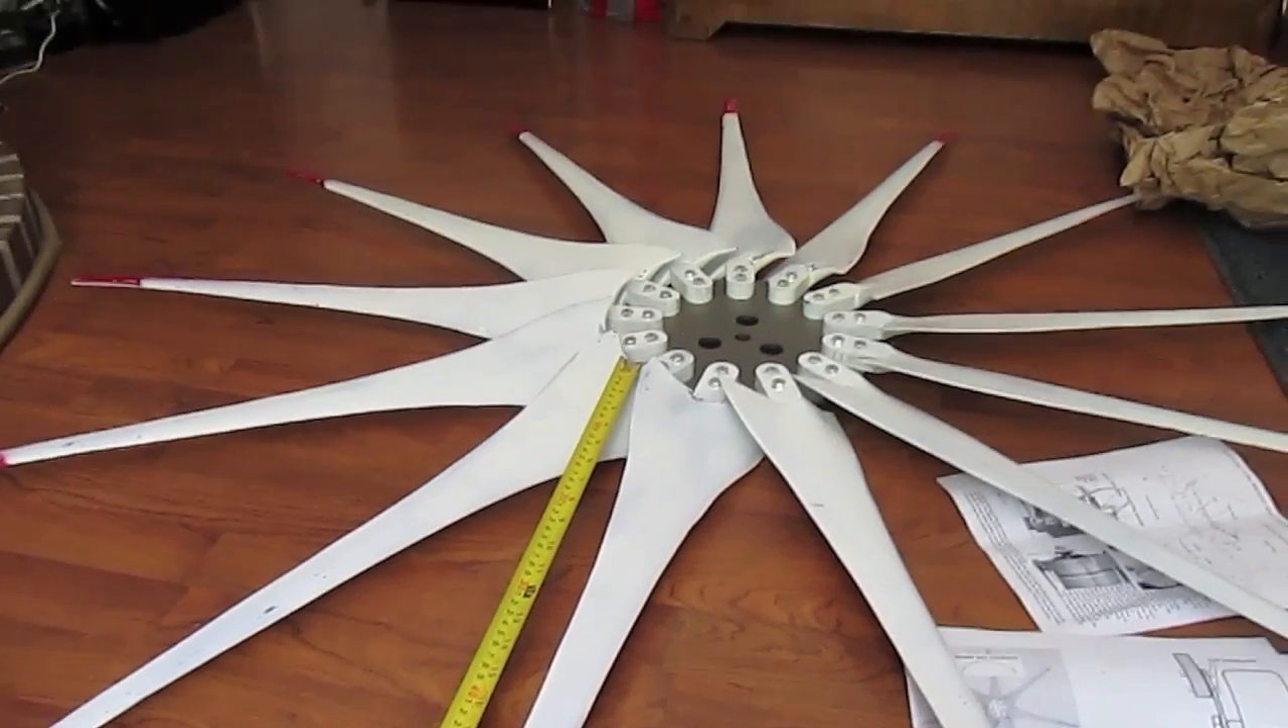Okay so we've got all the blades on there now. Torque down to five foot pounds.